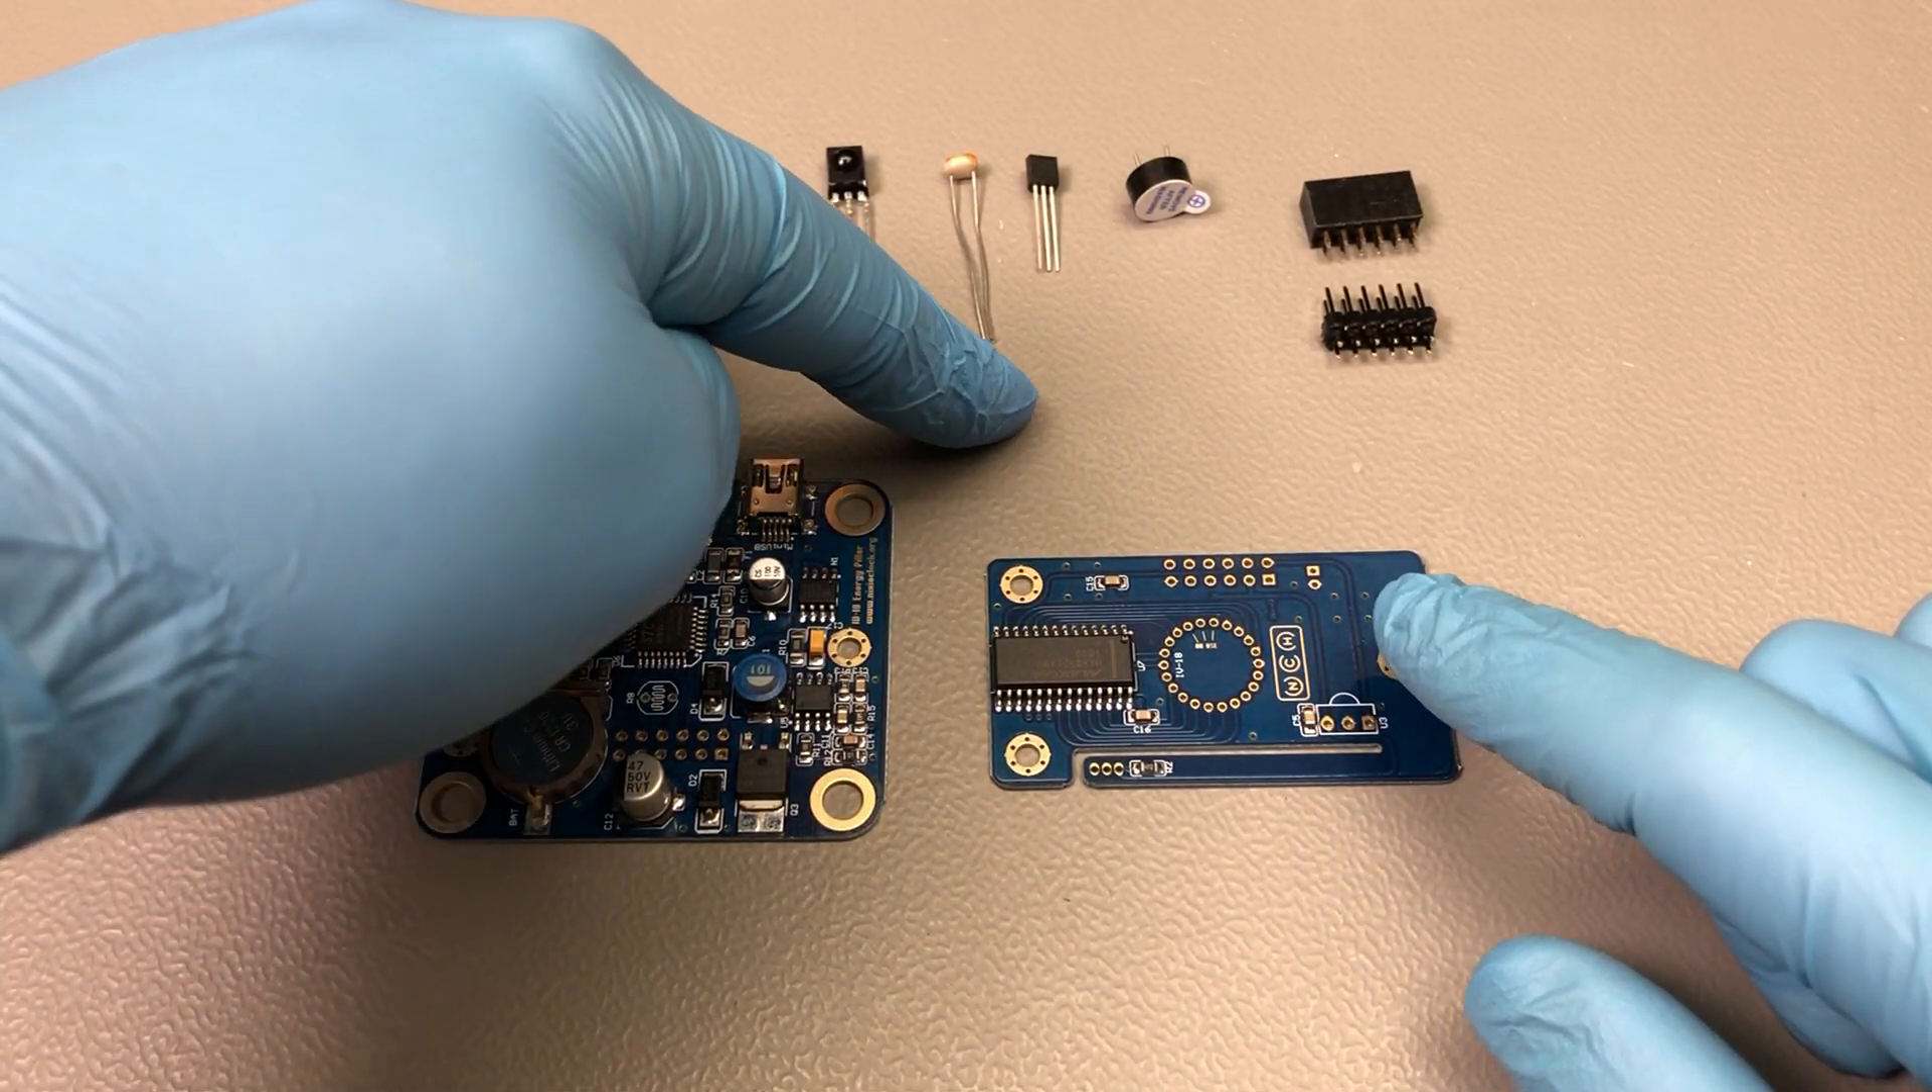All of the surface mount components have already been assembled for this kit and all we have to do is assemble these through hole components.